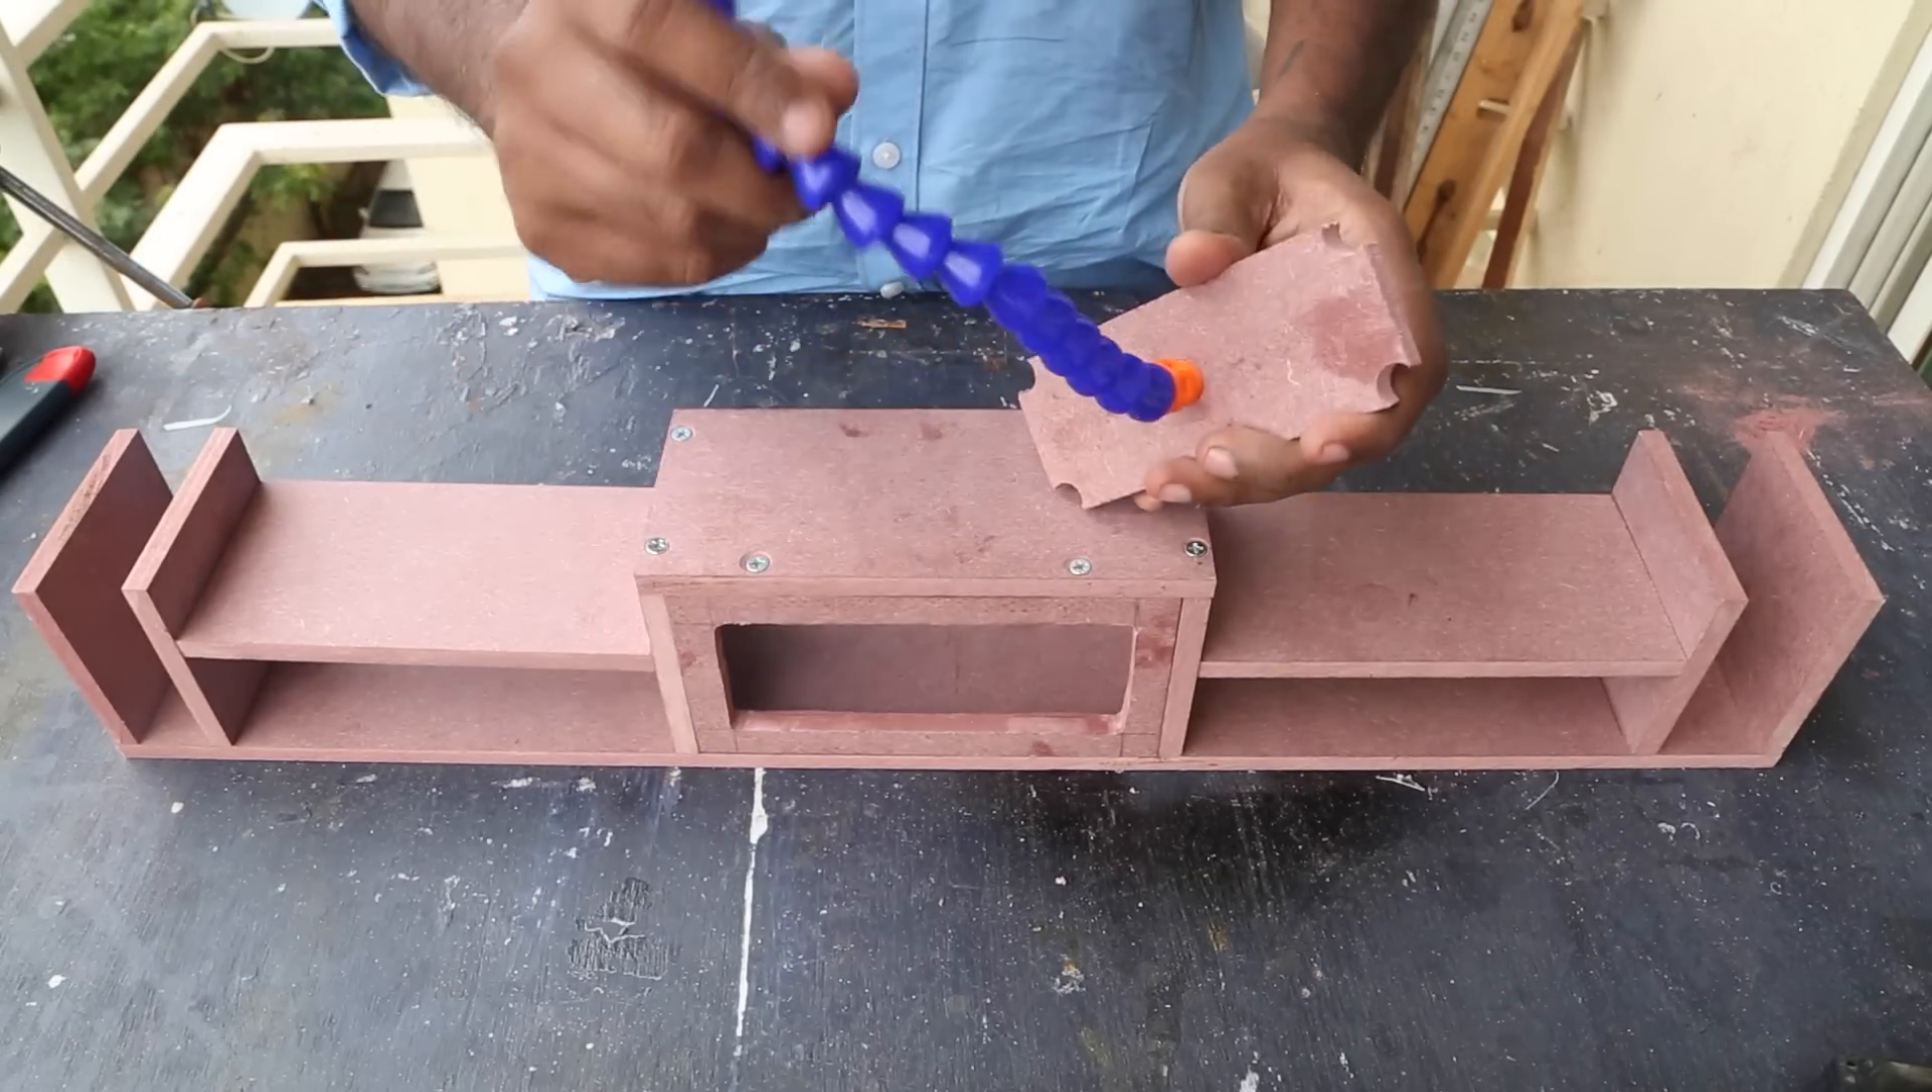Here is the assembled soldering station what it misses is the electronics and helping hands.